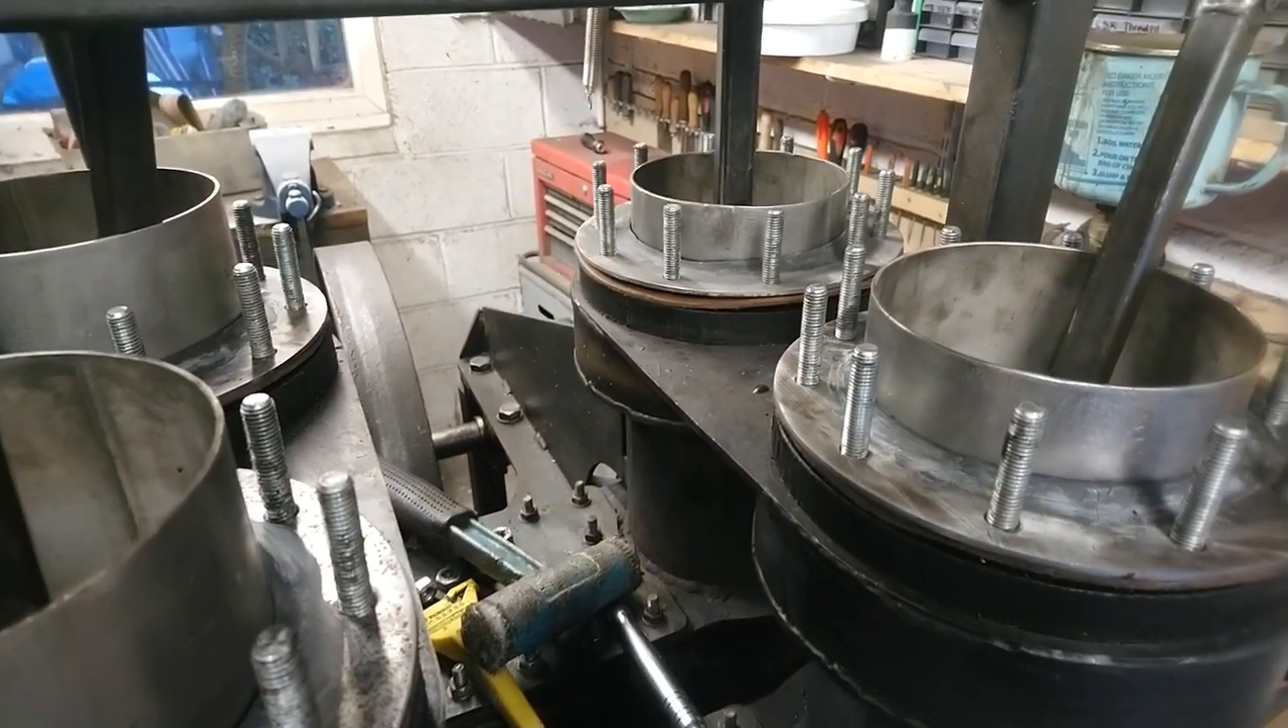Okay, so there's our support rings in place.